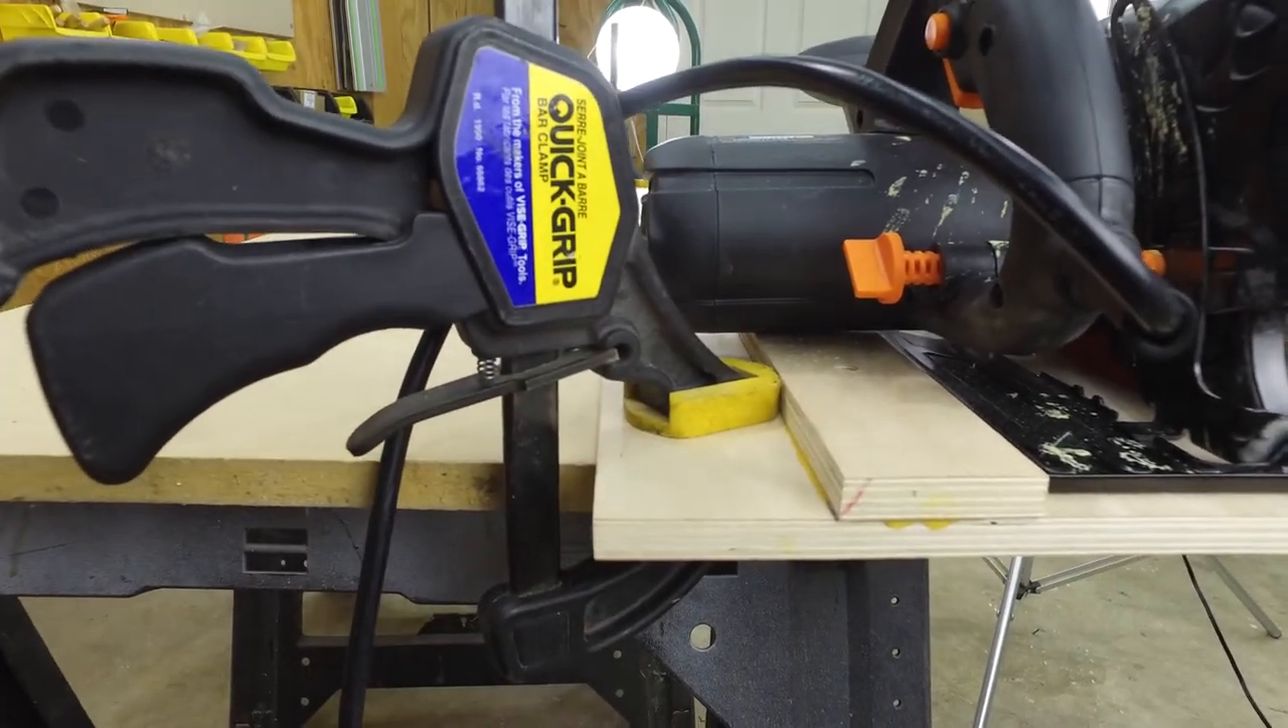As you can see here I've got it clamped up and you can tell that there's not enough clearance for my saw to slide on by the clamp.